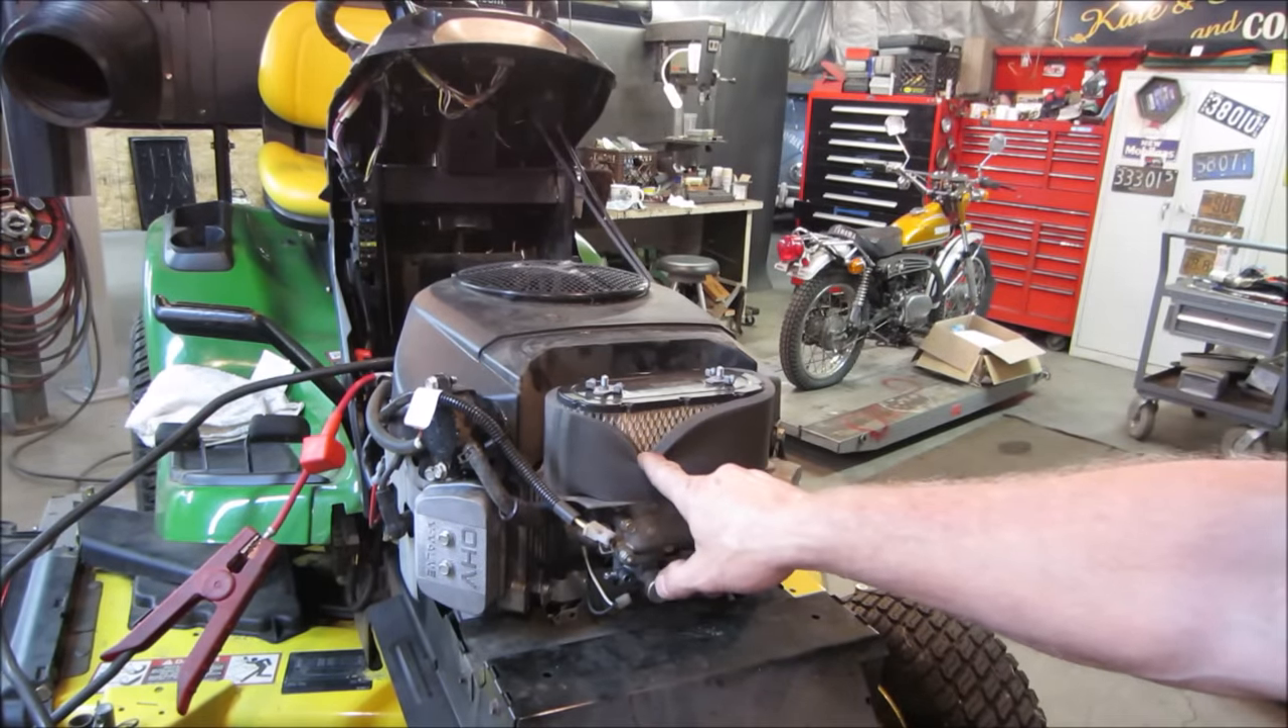I didn't put the cover over the air filter.